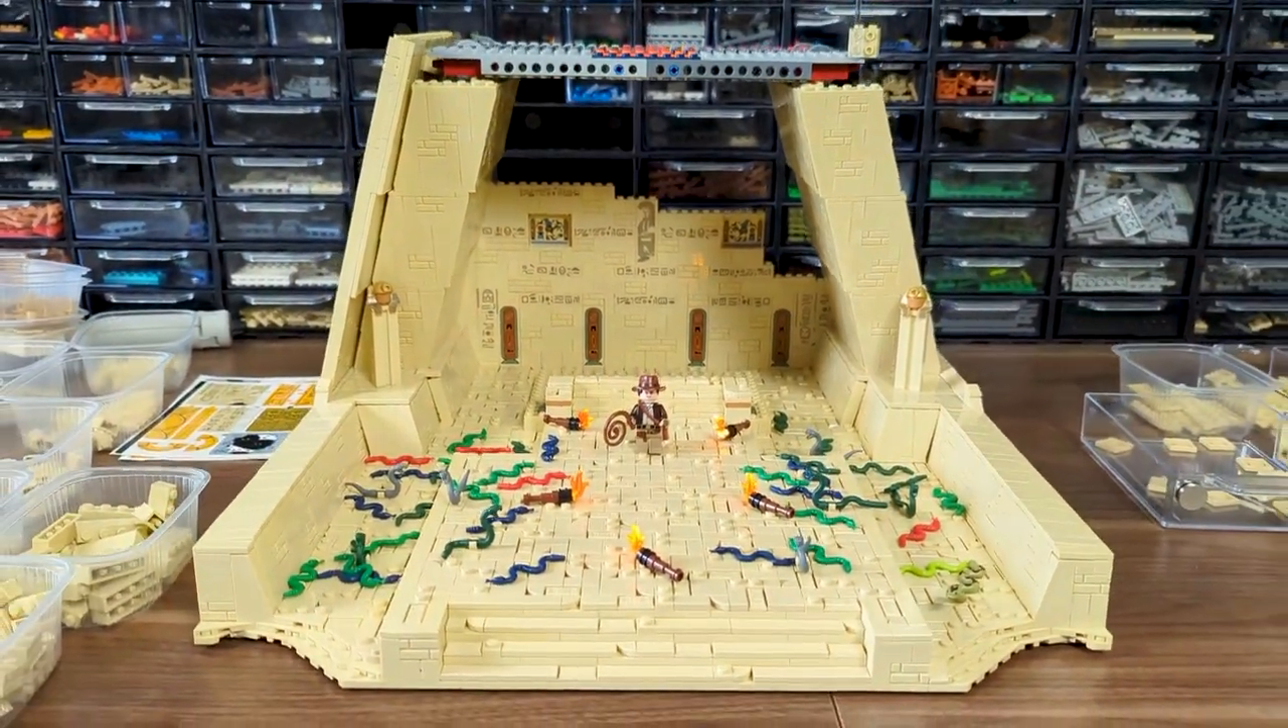The floor is nicely tiled up and looking great.